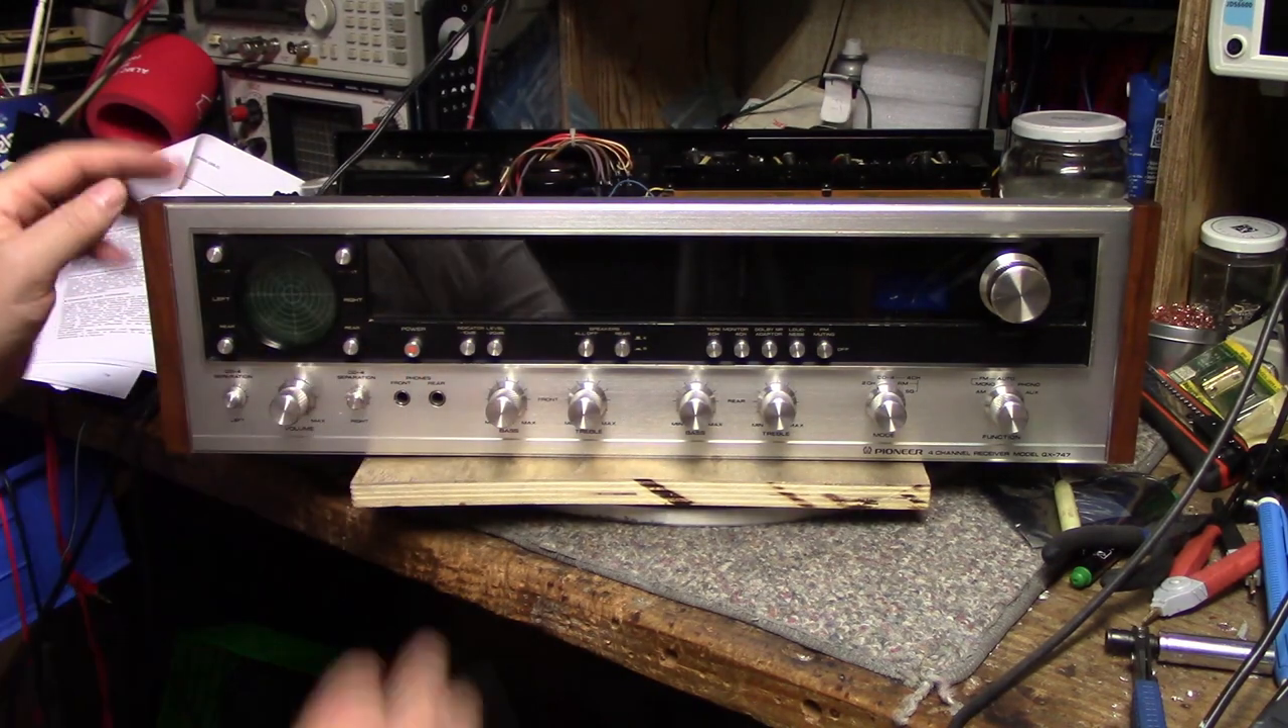I got the front back together and it's starting to look good.